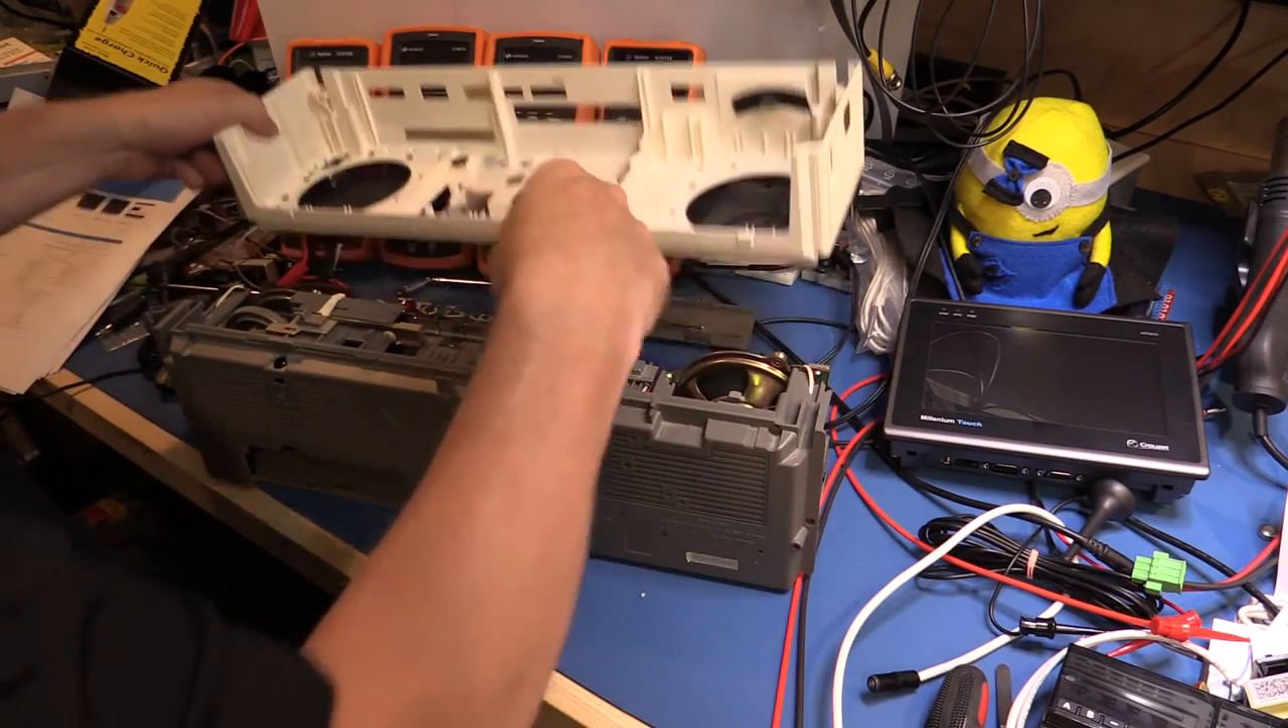Okay so we've managed to gently ease the back off of the unit it all comes out in one complete piece.